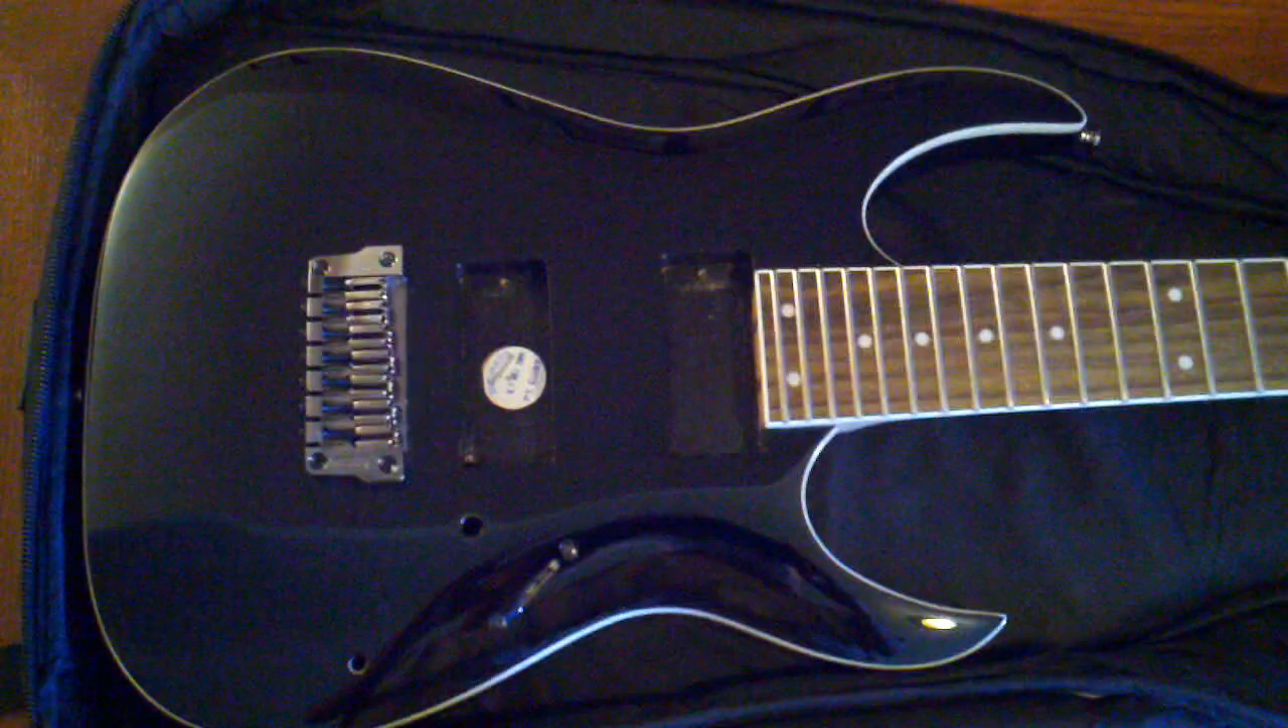I removed the original crappy pickups where the volume and tone is pulled out.